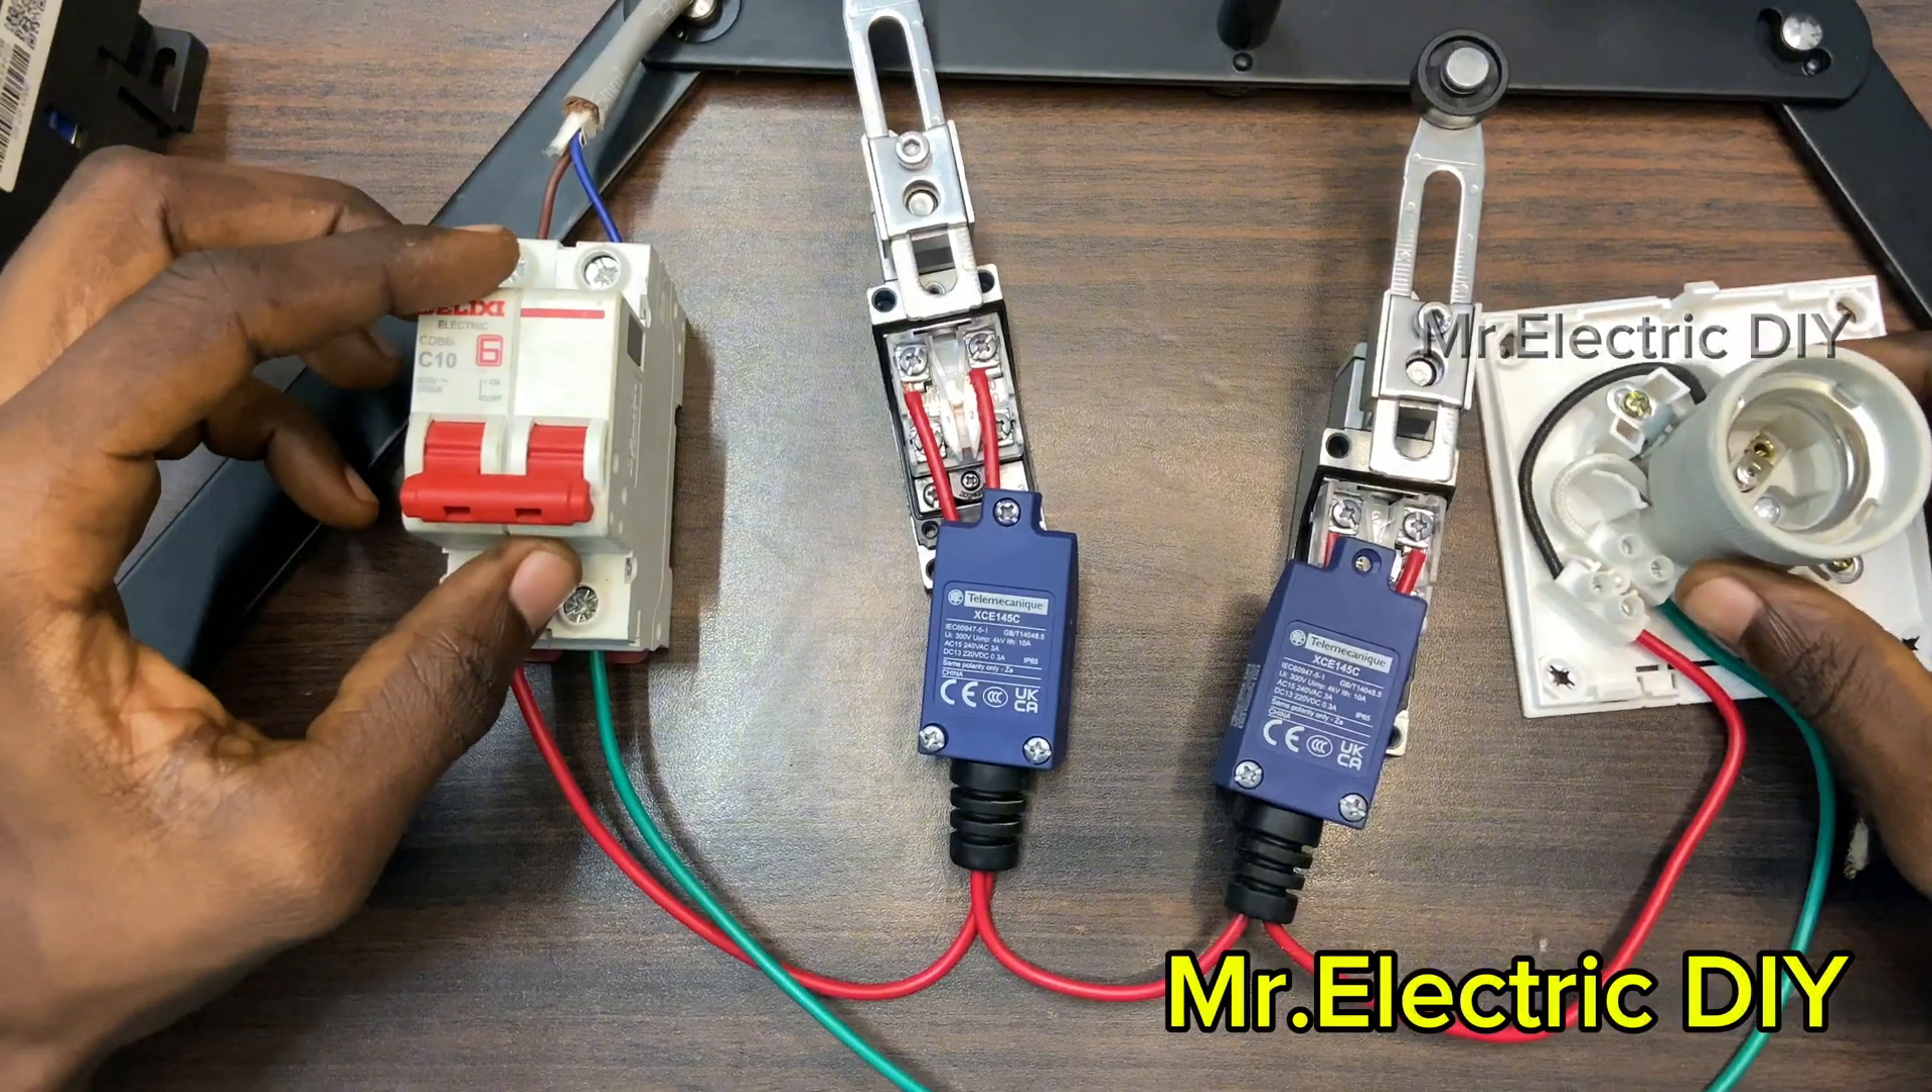So guys we are done with the connections.